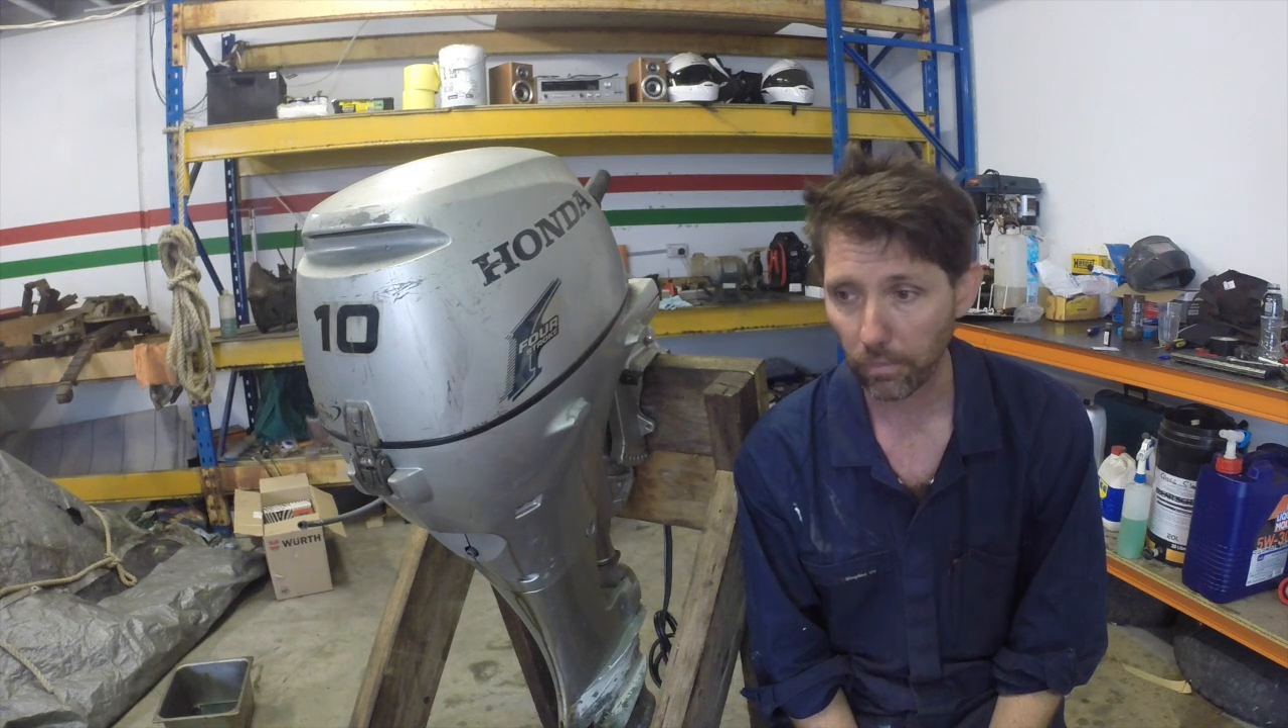So this outboard, we may have a bit of trouble getting it apart, it's apparently seized, I've not even taken the cowling off yet.